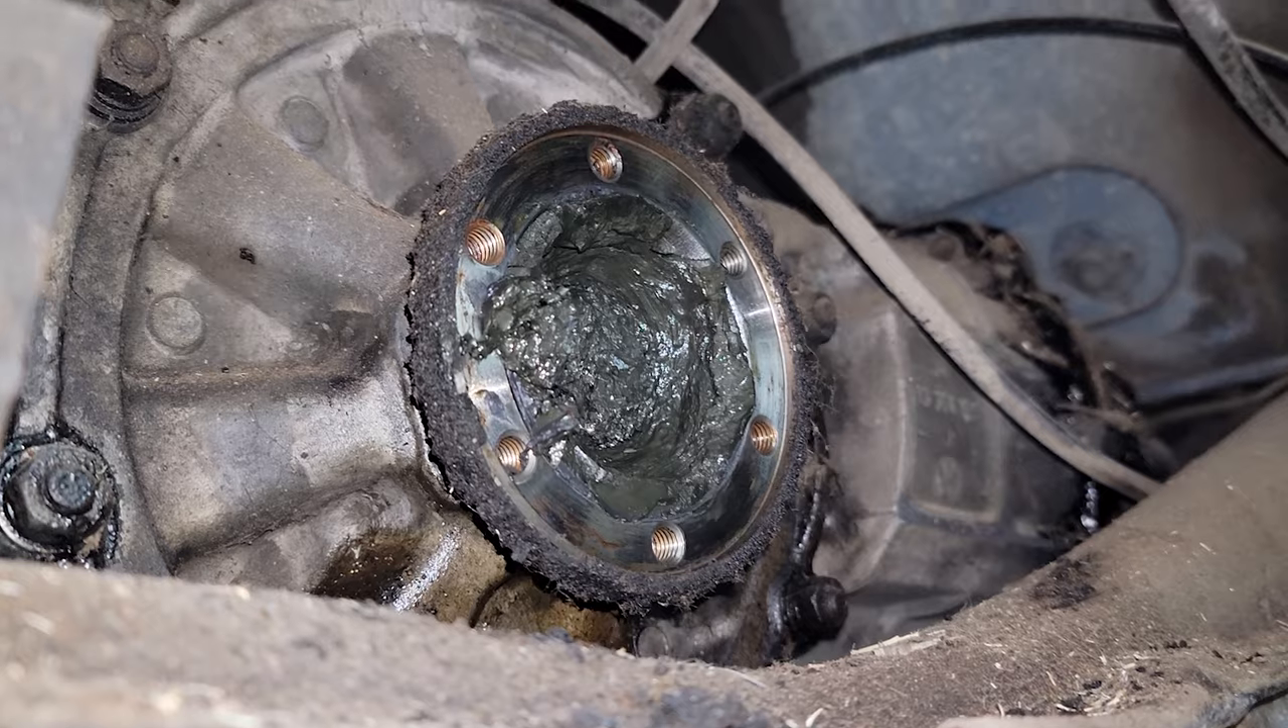Here we are with the axles out.